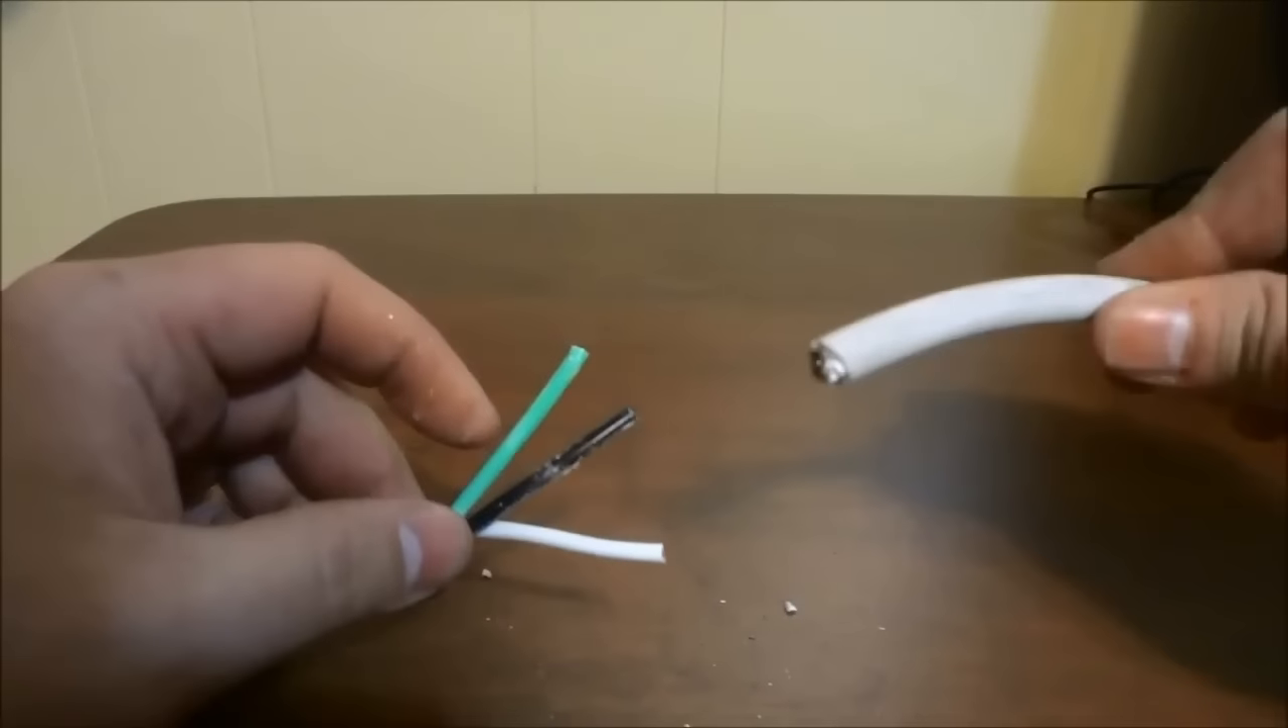So now that I have gotten rid of the outermost insulation on the left portion, the left wire right here, you can see that there are three color-coded wires inside.